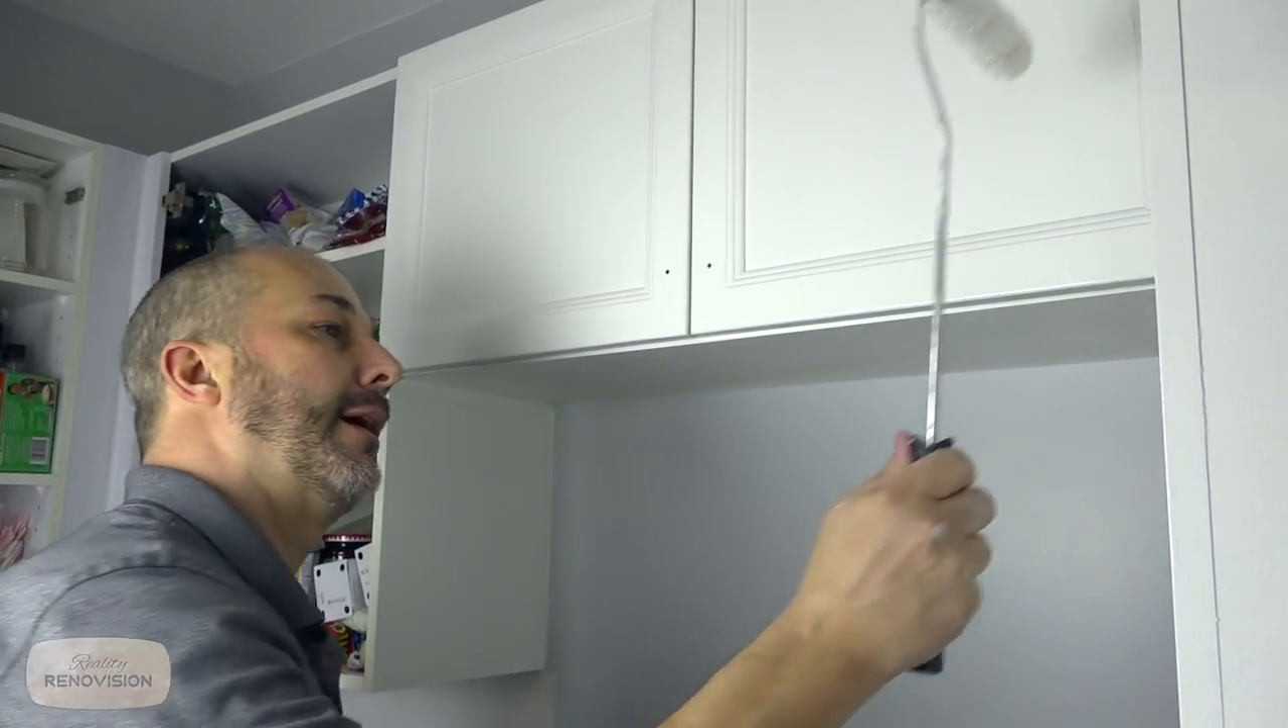Now, the only other thing that has to be done, of course, is putting the door hardware on.